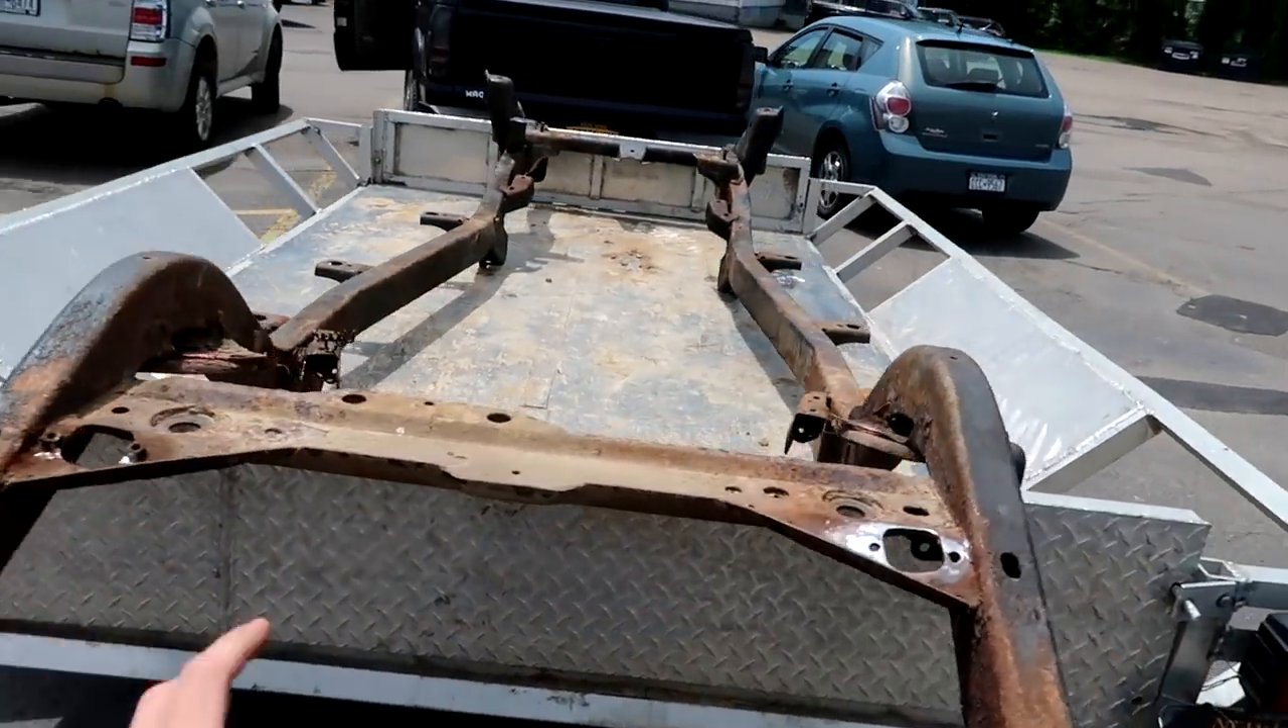We're in the middle of town and we have the Jeep frame on the trailer. This thing is completely torn down.